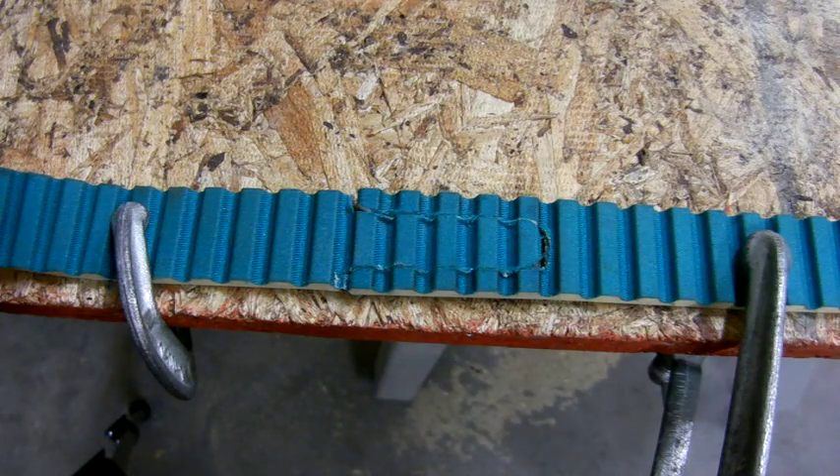So there's the final splice it's pretty good fit you know there's a few minor errors that'll come together as I bolt it.